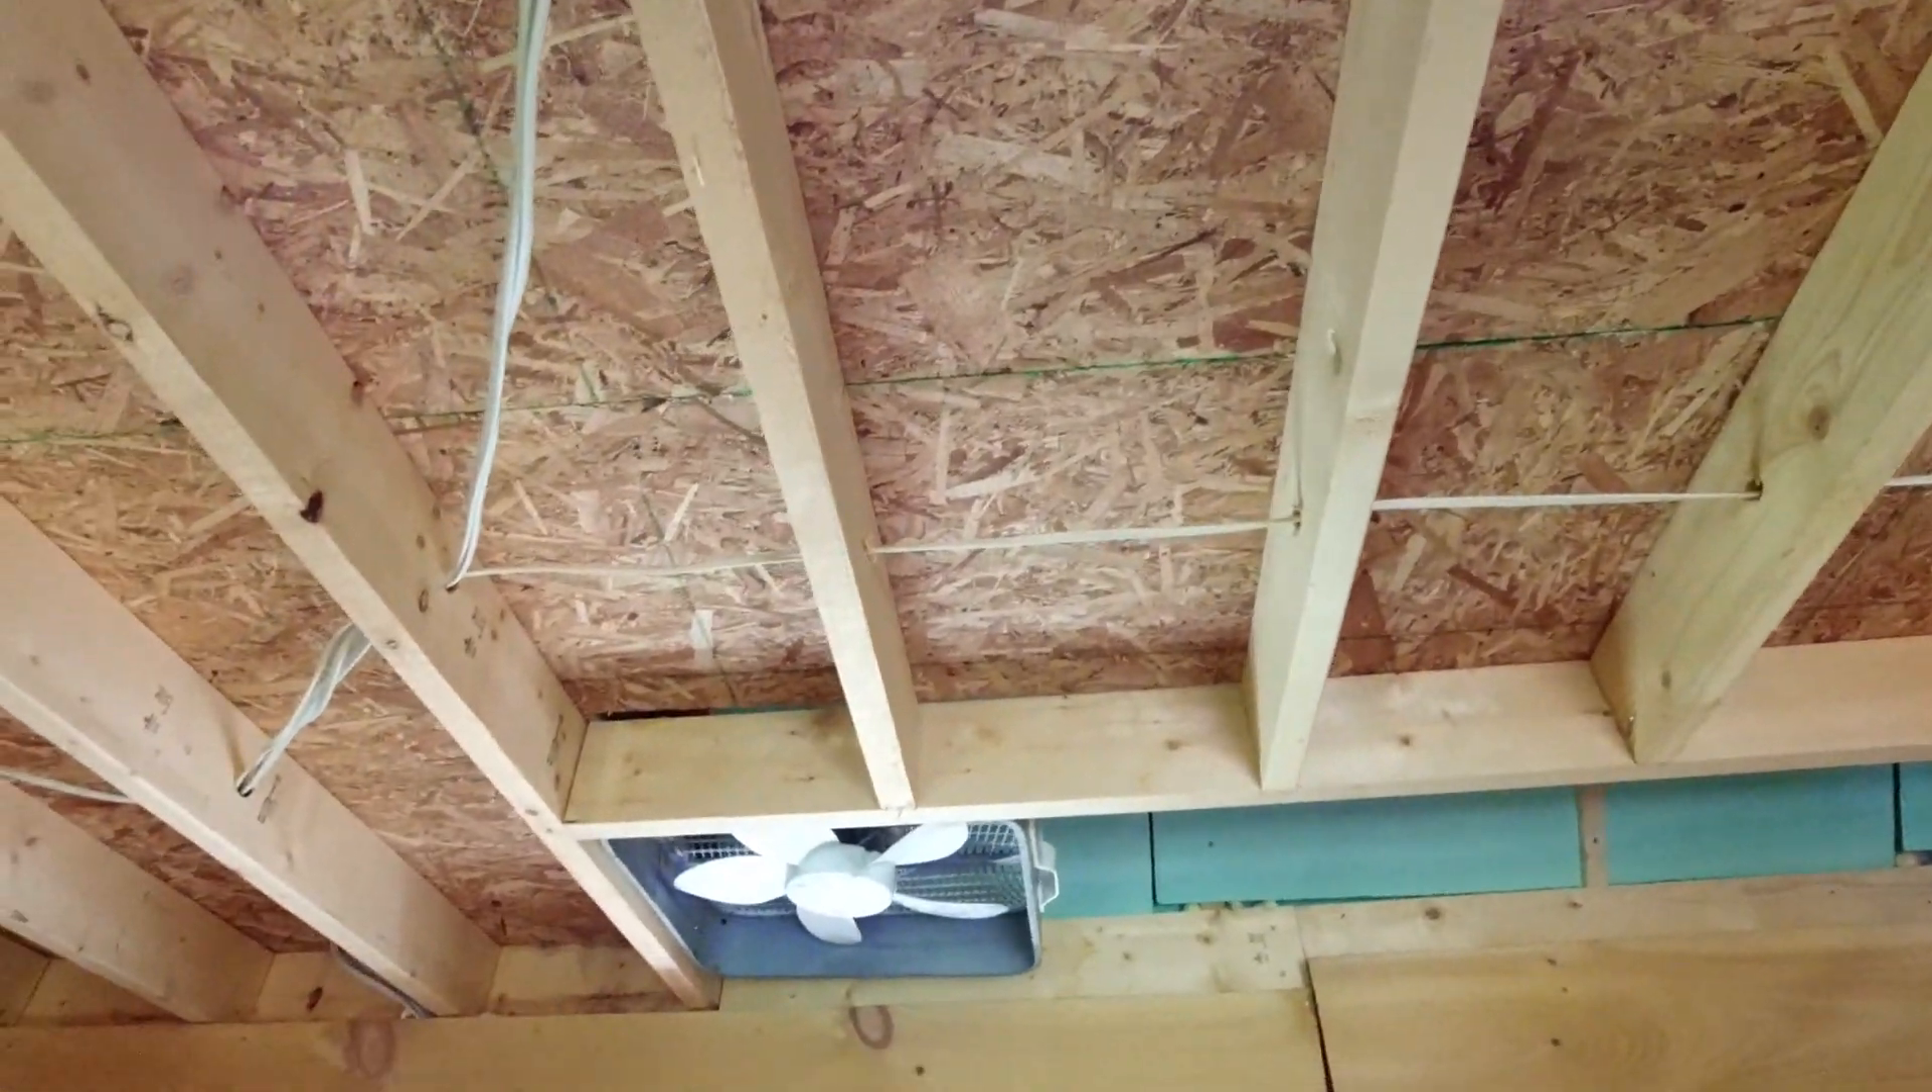You can tell there is a serious lack of ceiling and that is not permanent.